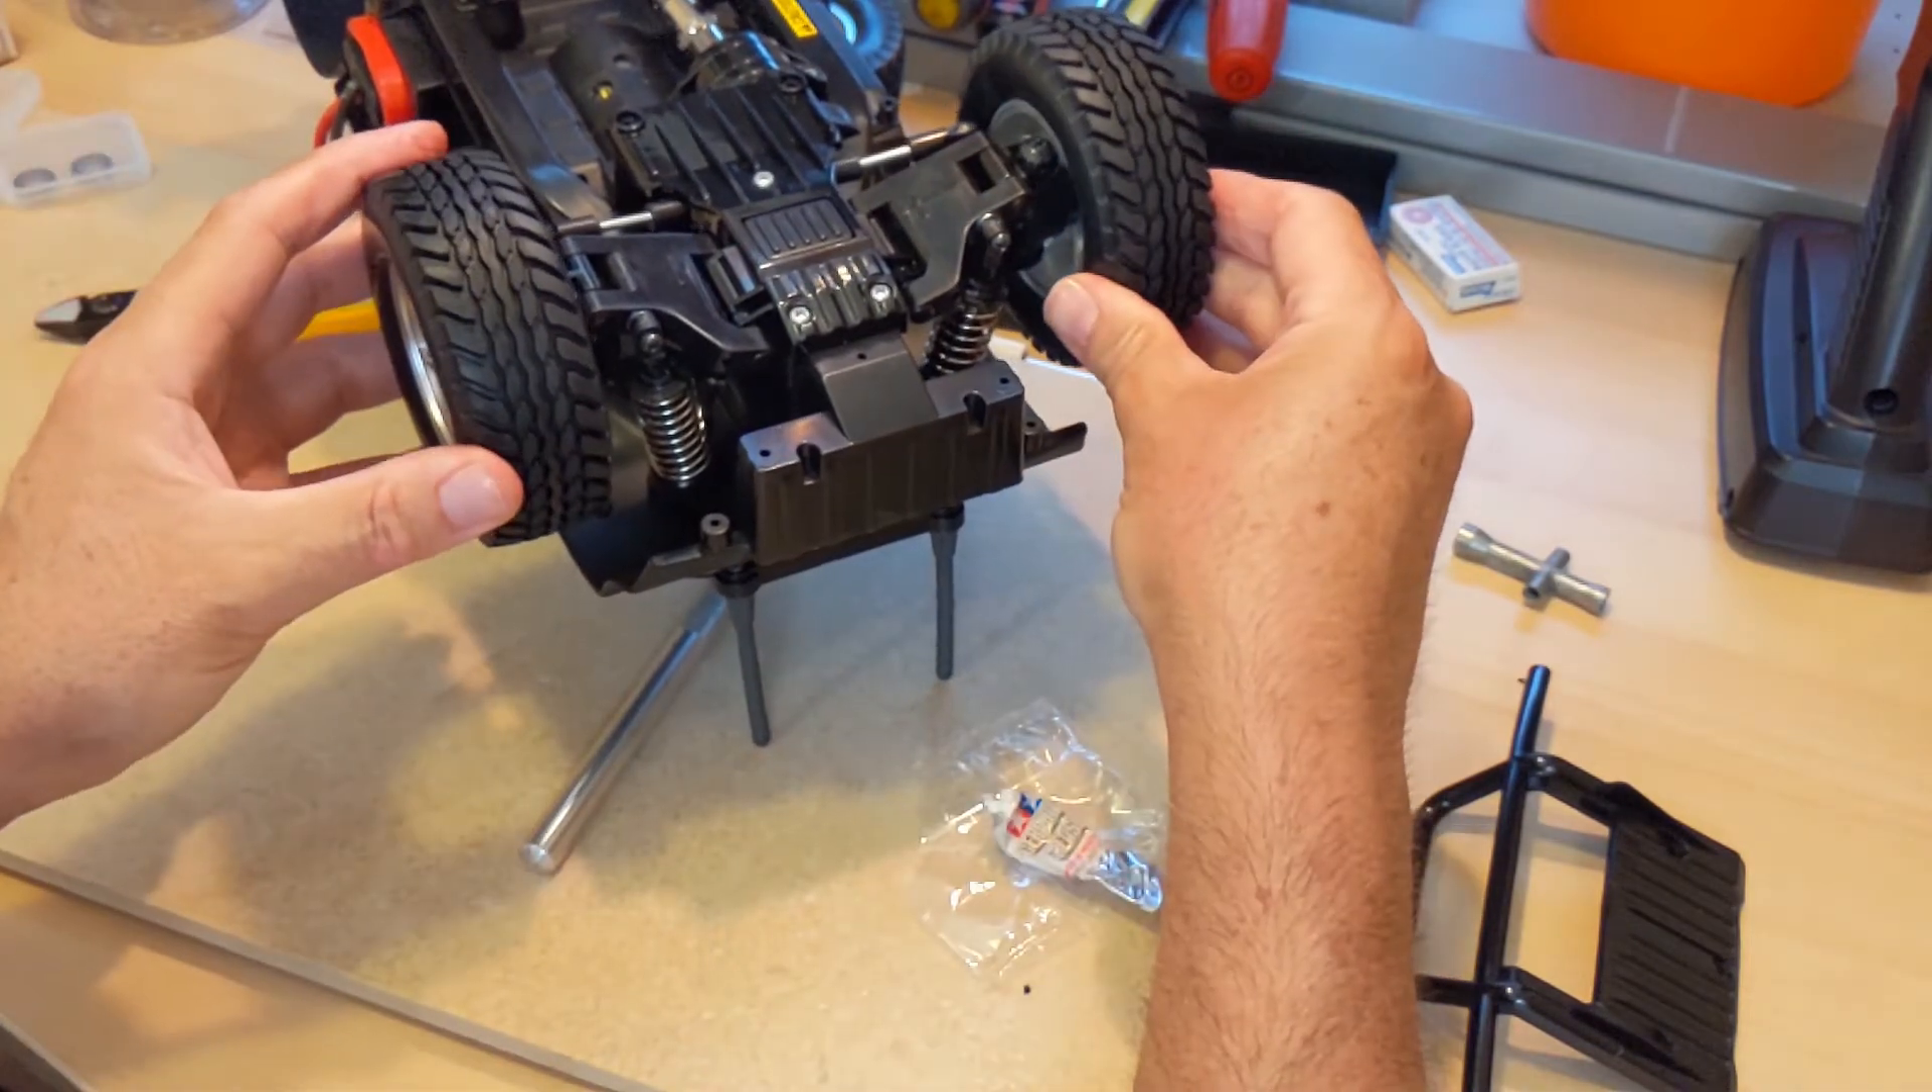Here are the two front wheels, wheels and tires, placed on.